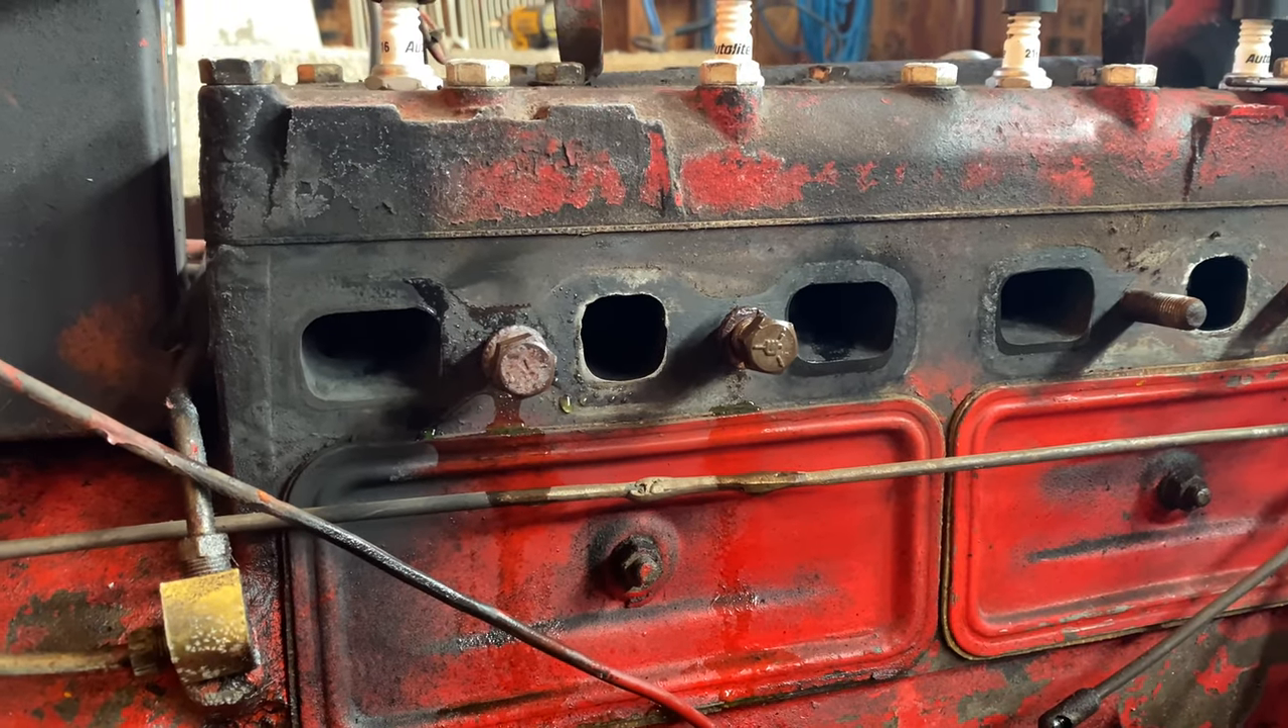Well, now that we got that manifold off of there, um, I ended up putting the, uh, bolts back in to get the radiator fluid to stop leaking.